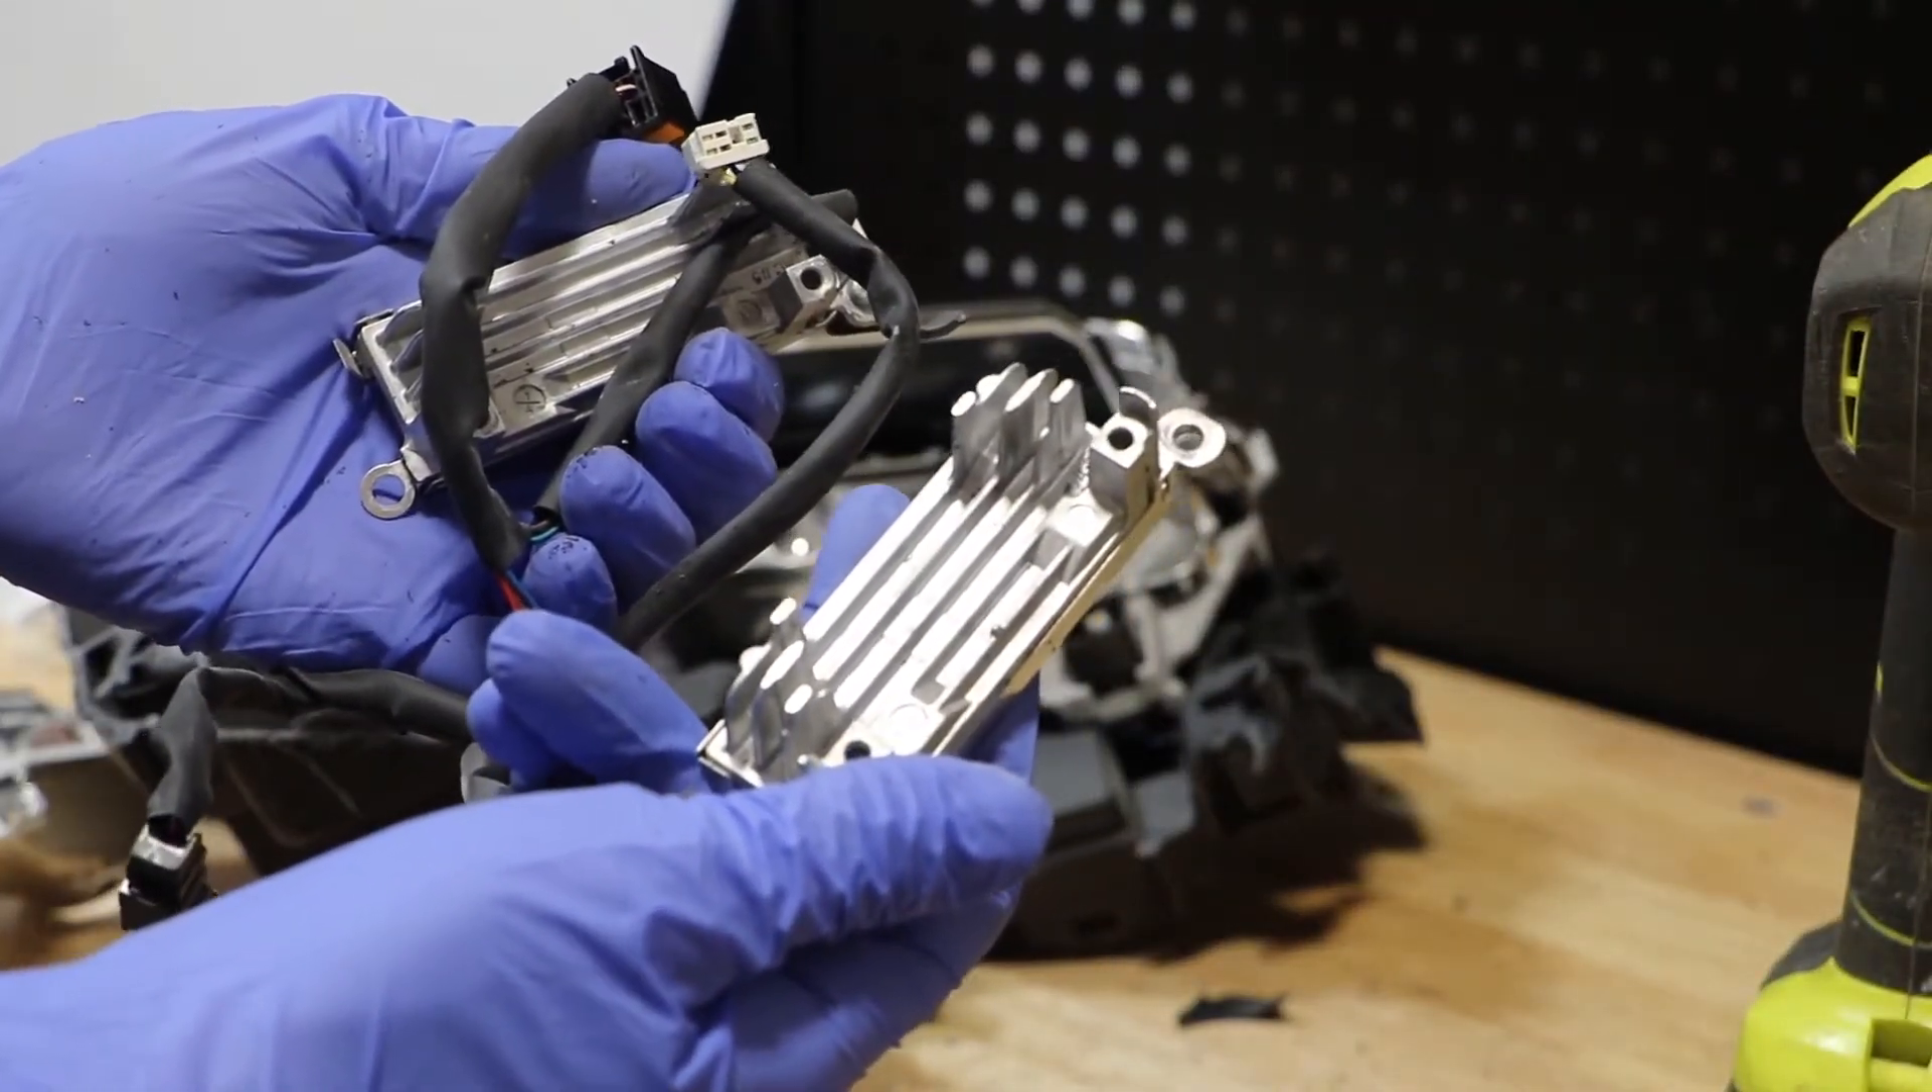The two ballasts and wire harness are now free from the light.